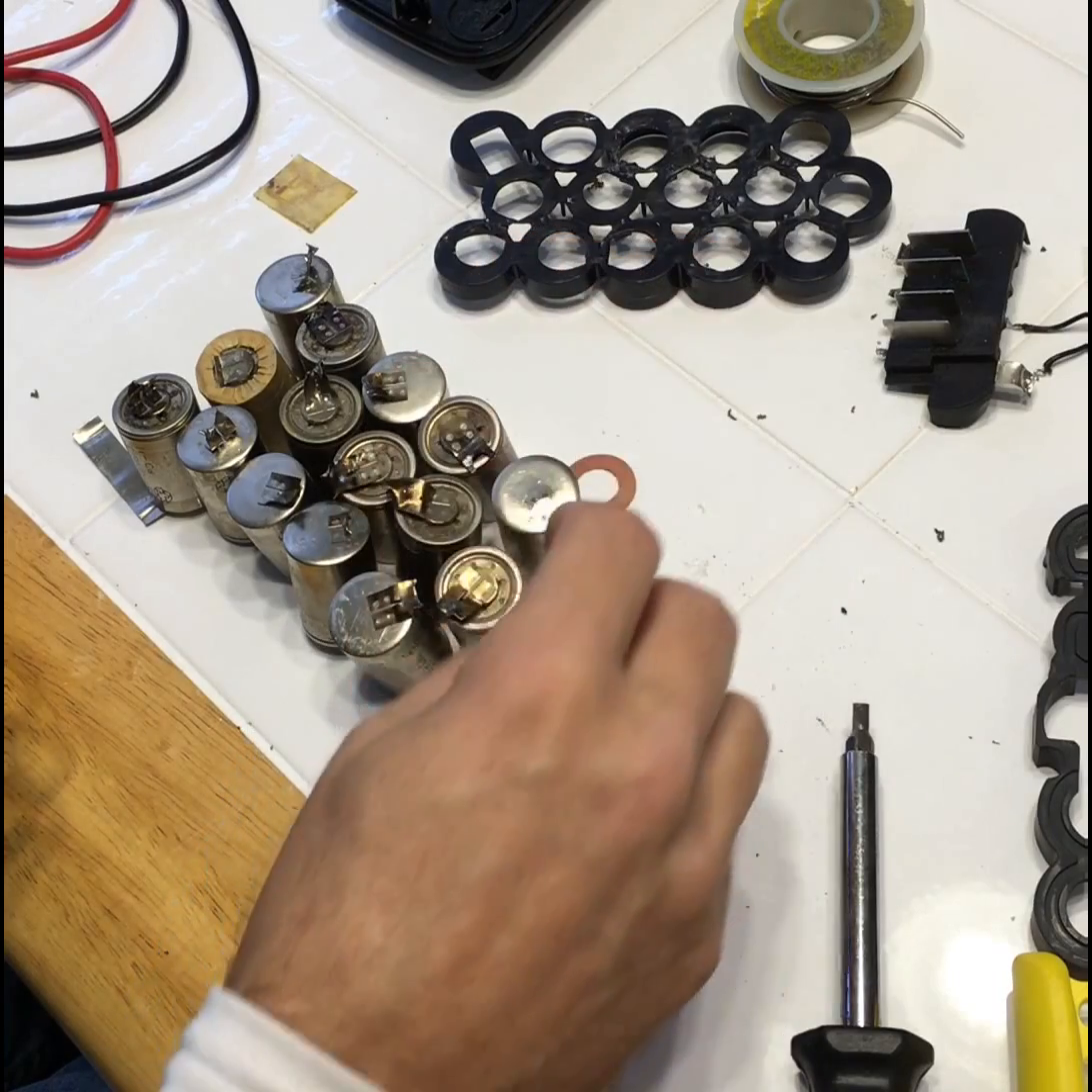As you can see I have the cover off so we have all of our individual batteries here.